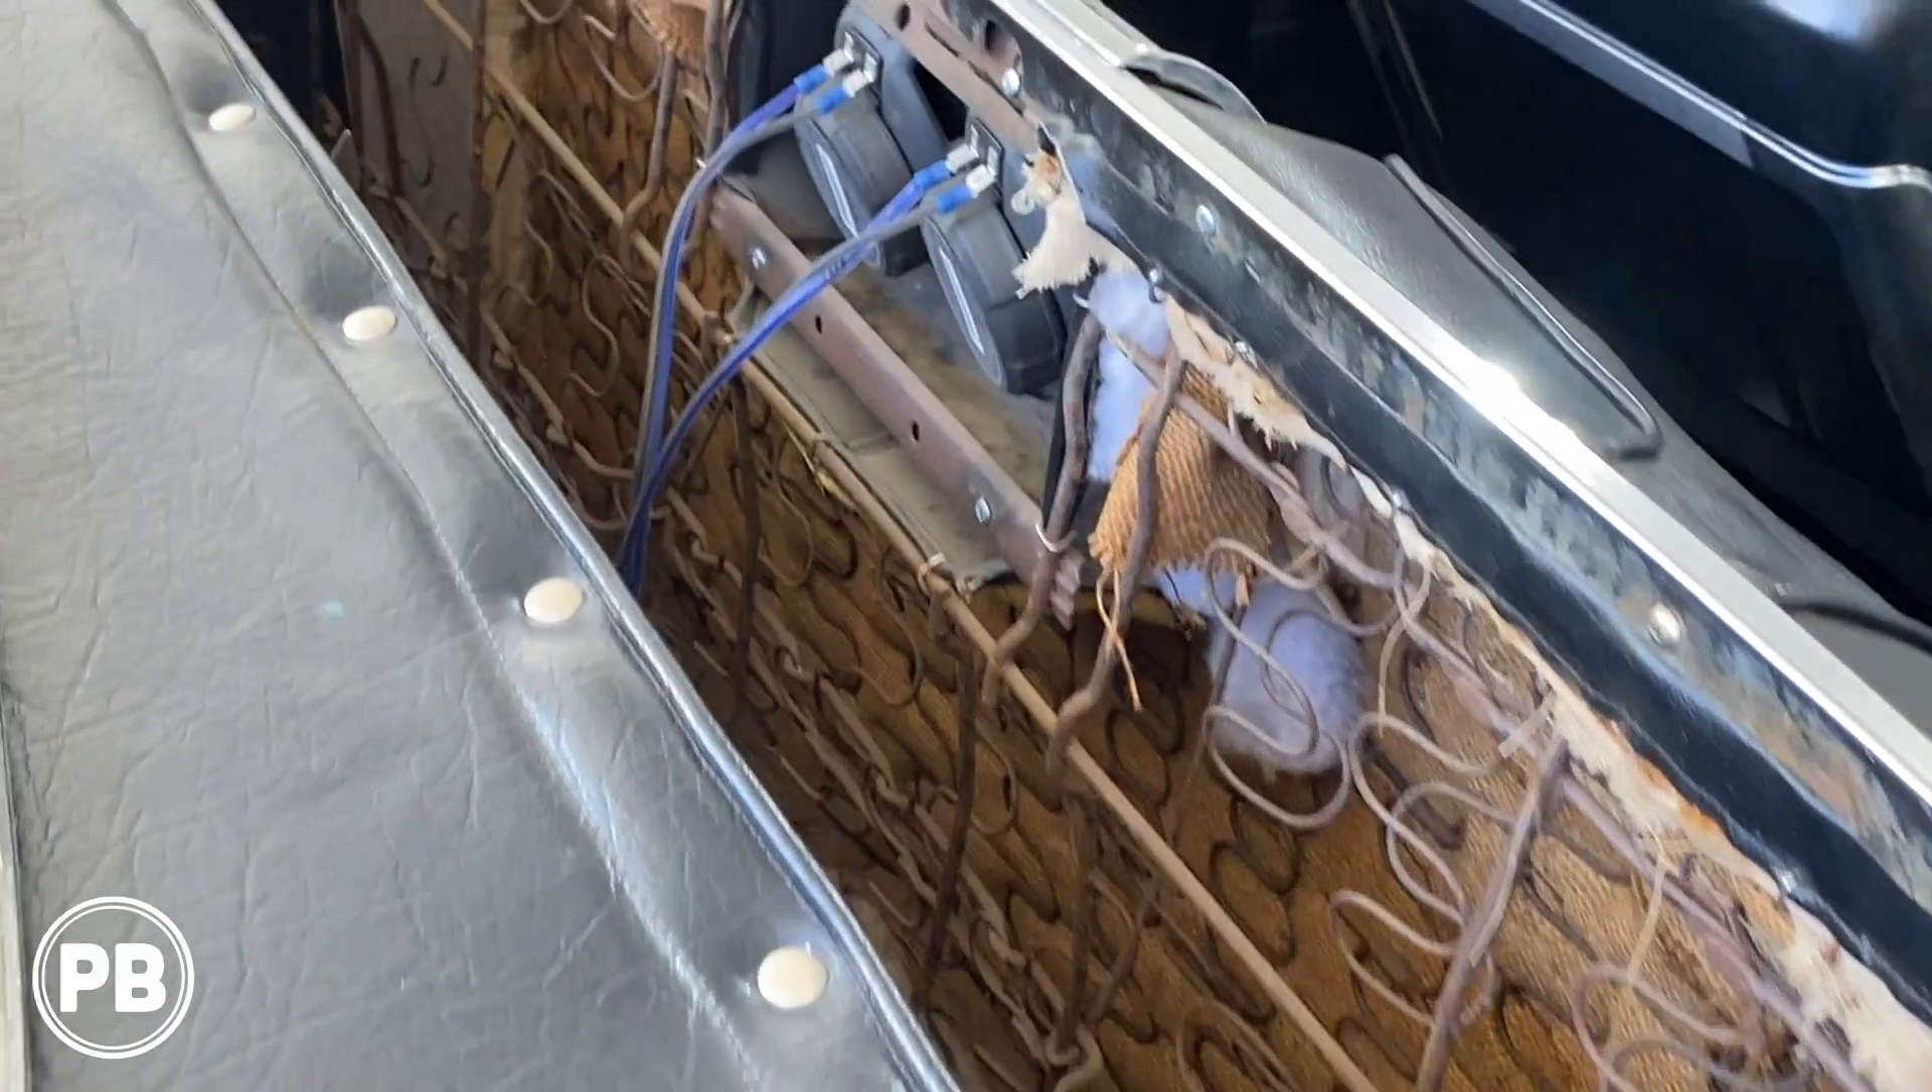All right, so we've got those speakers all done, all crimped on. Those are little punch 4x6s.